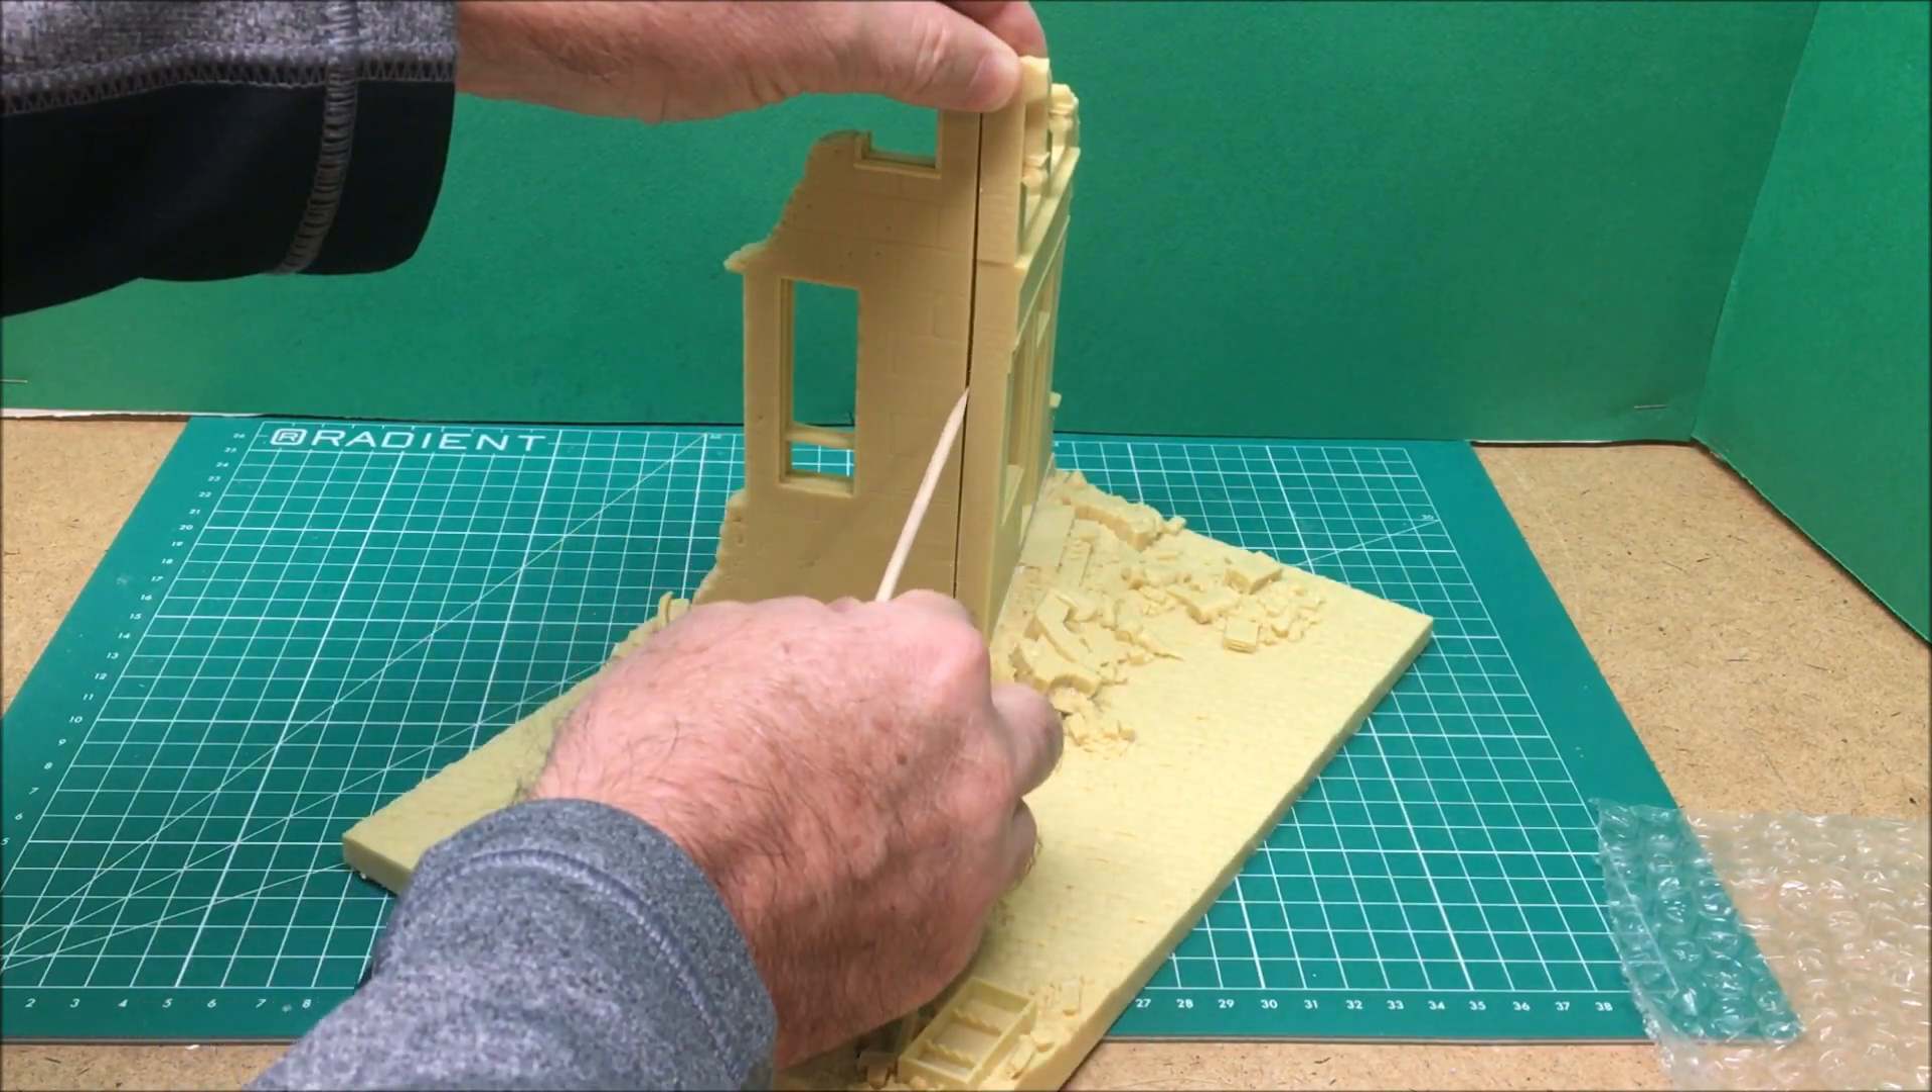Here's a gap that's right here coming down in the building itself.